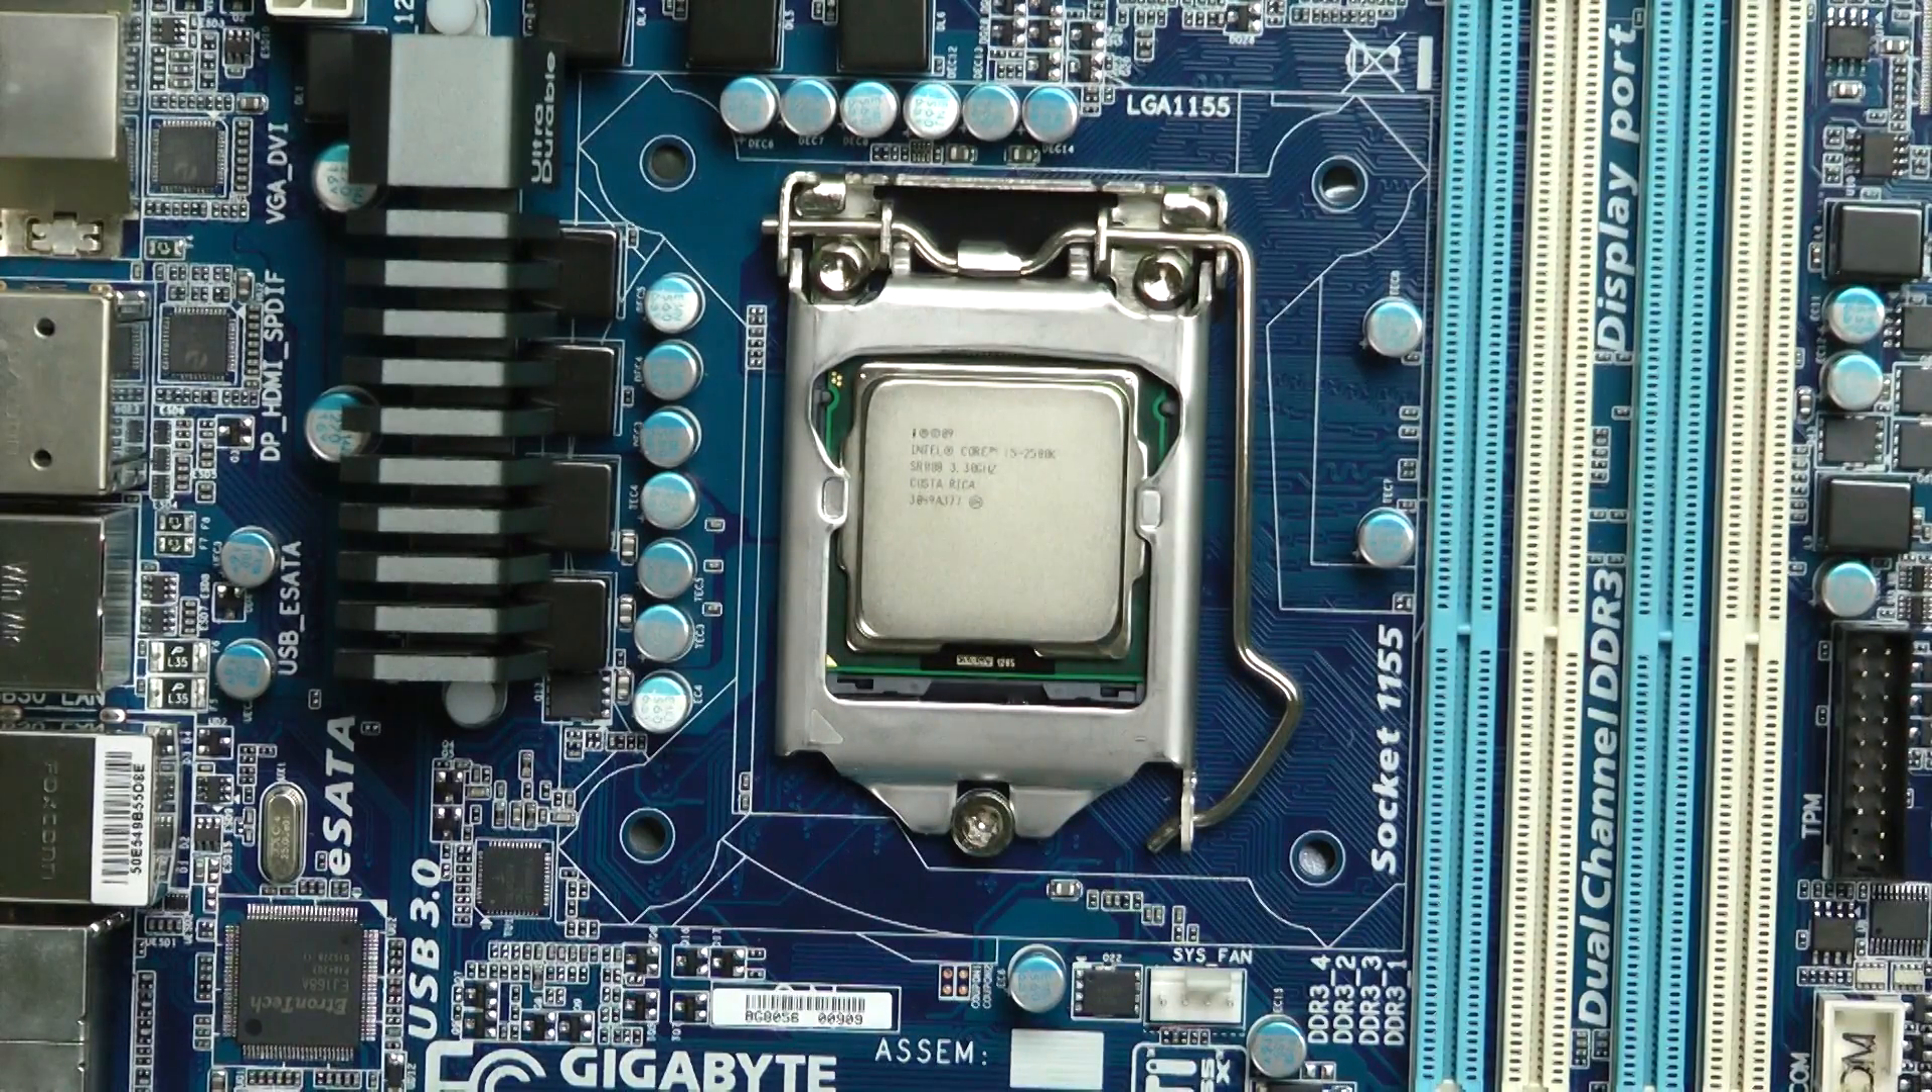And you pretty much installed your CPU unit, the Intel Core i5 by Intel.